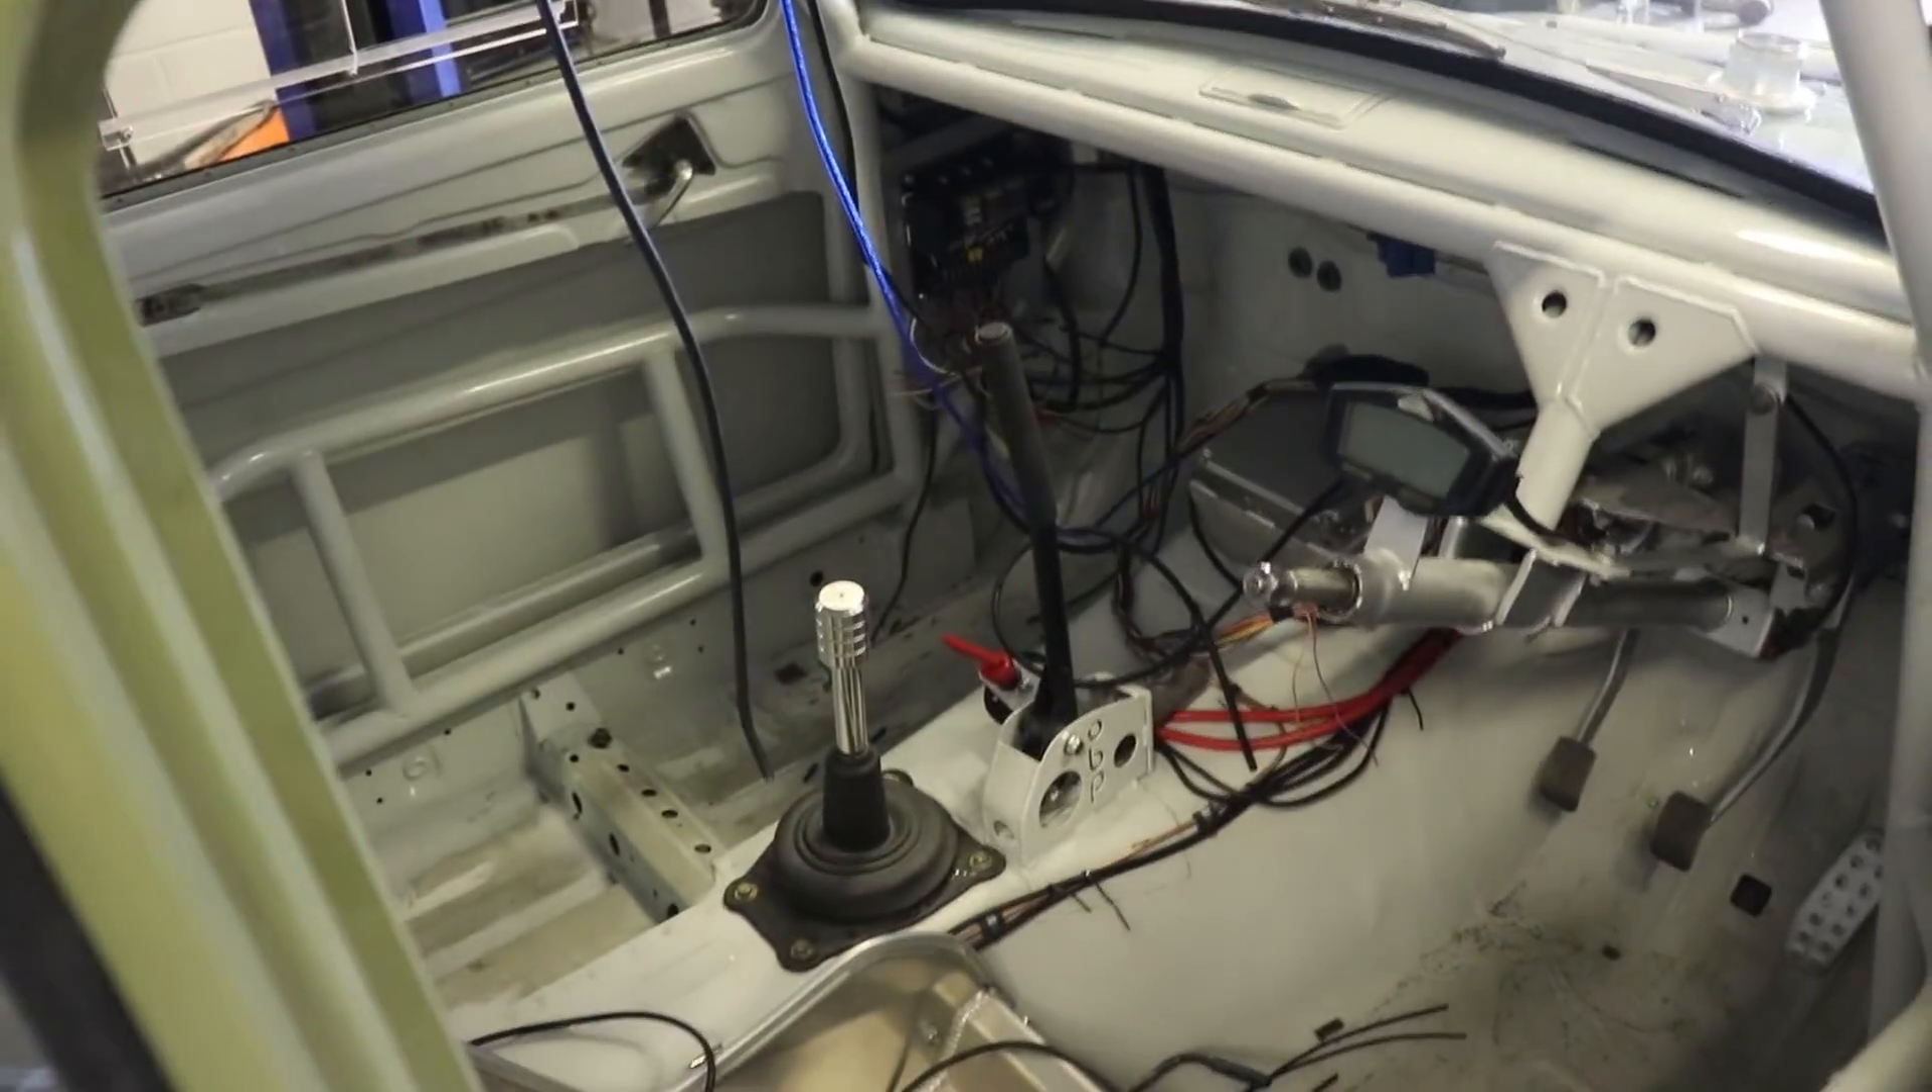I still haven't done anything with the wiring in here.